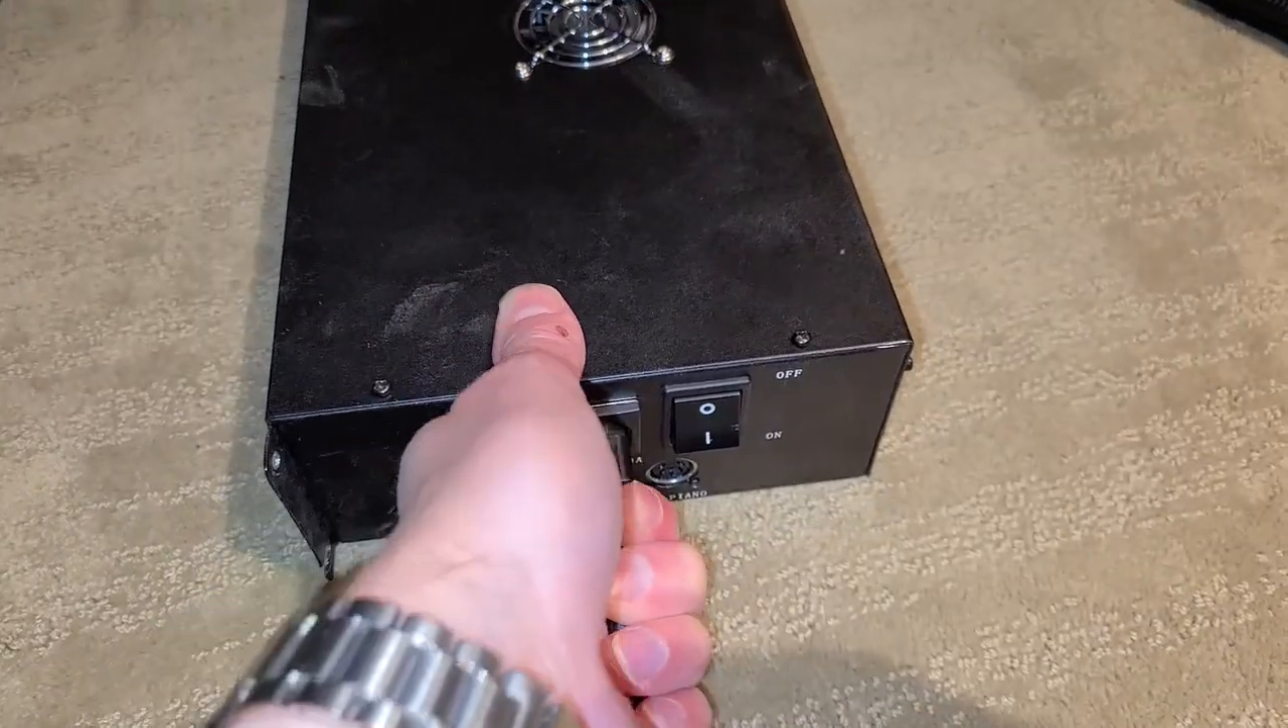All right so we have our cover back on.